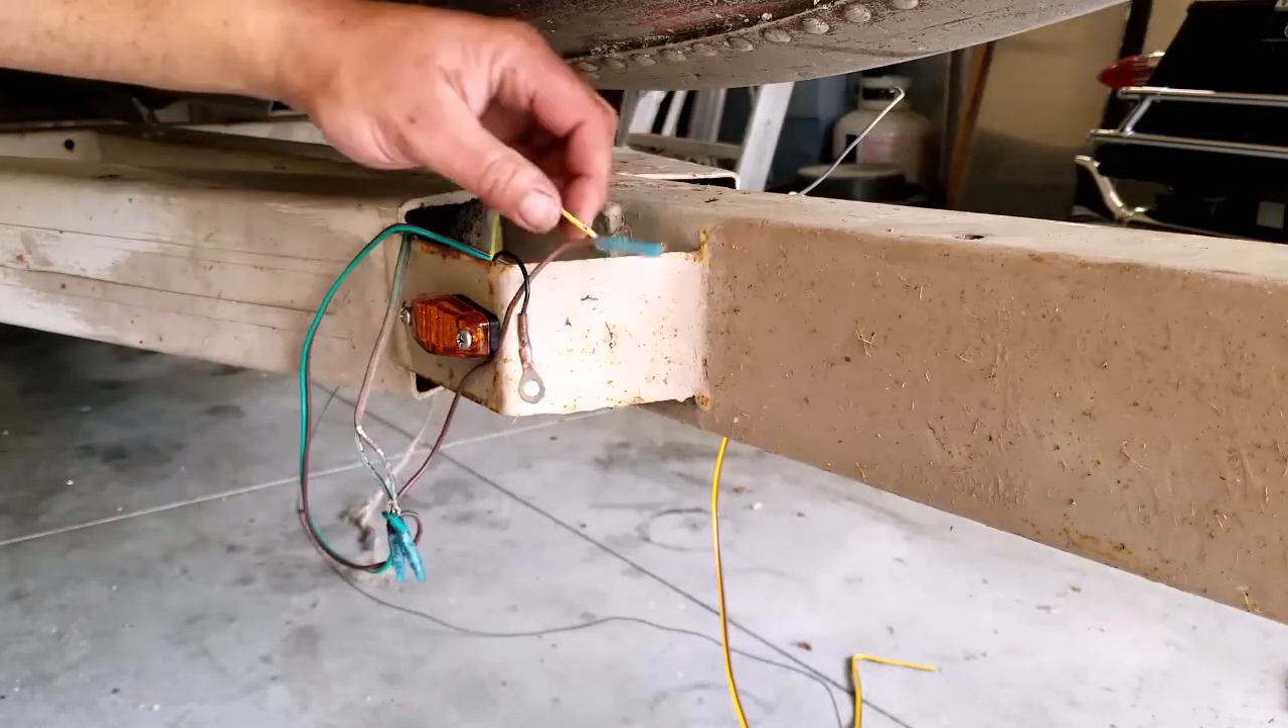There we go. All right. So we've got the light mounted.